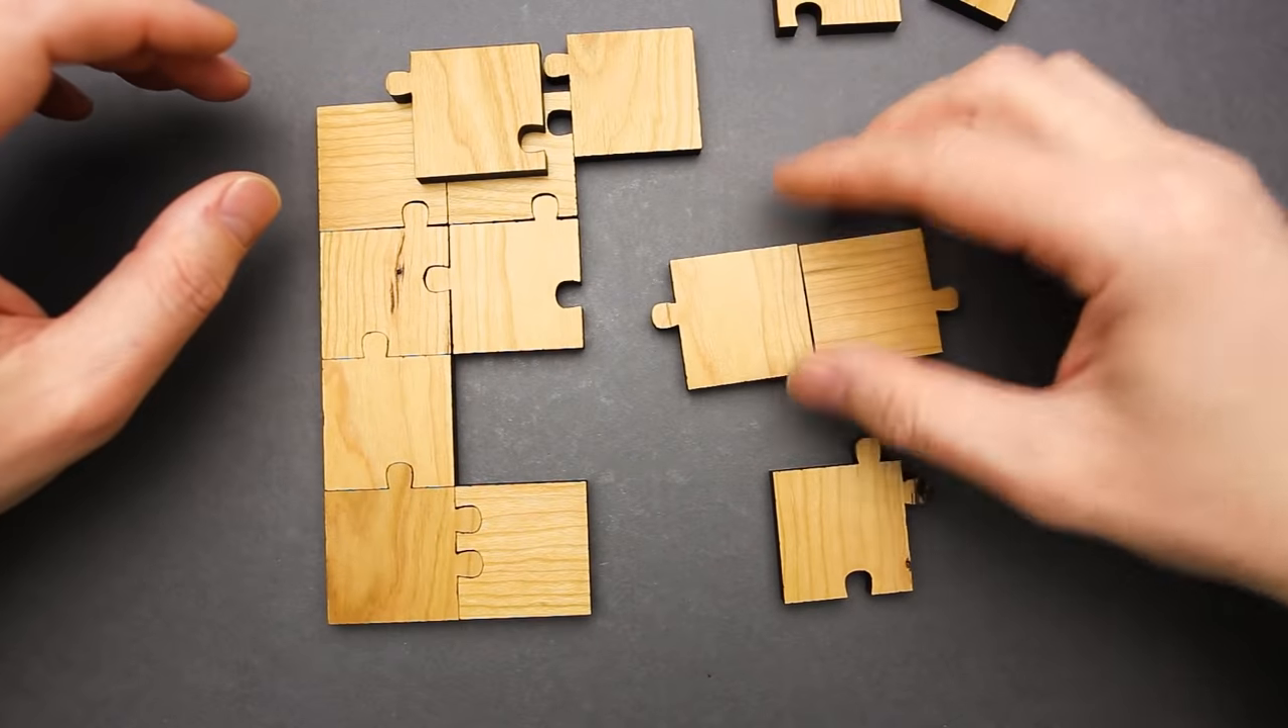And I have like almost a half of the puzzle assembled.